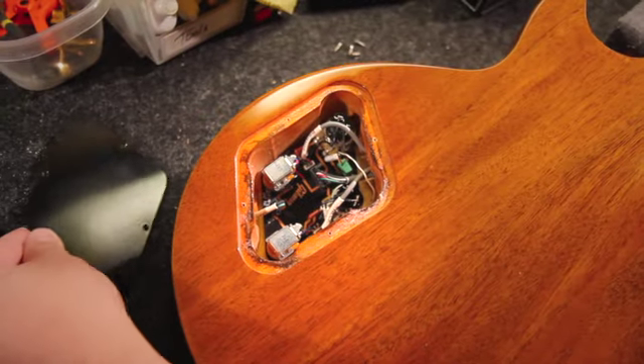Now that we've removed the back plate and the screws, now you can see the inside of the control cavity.